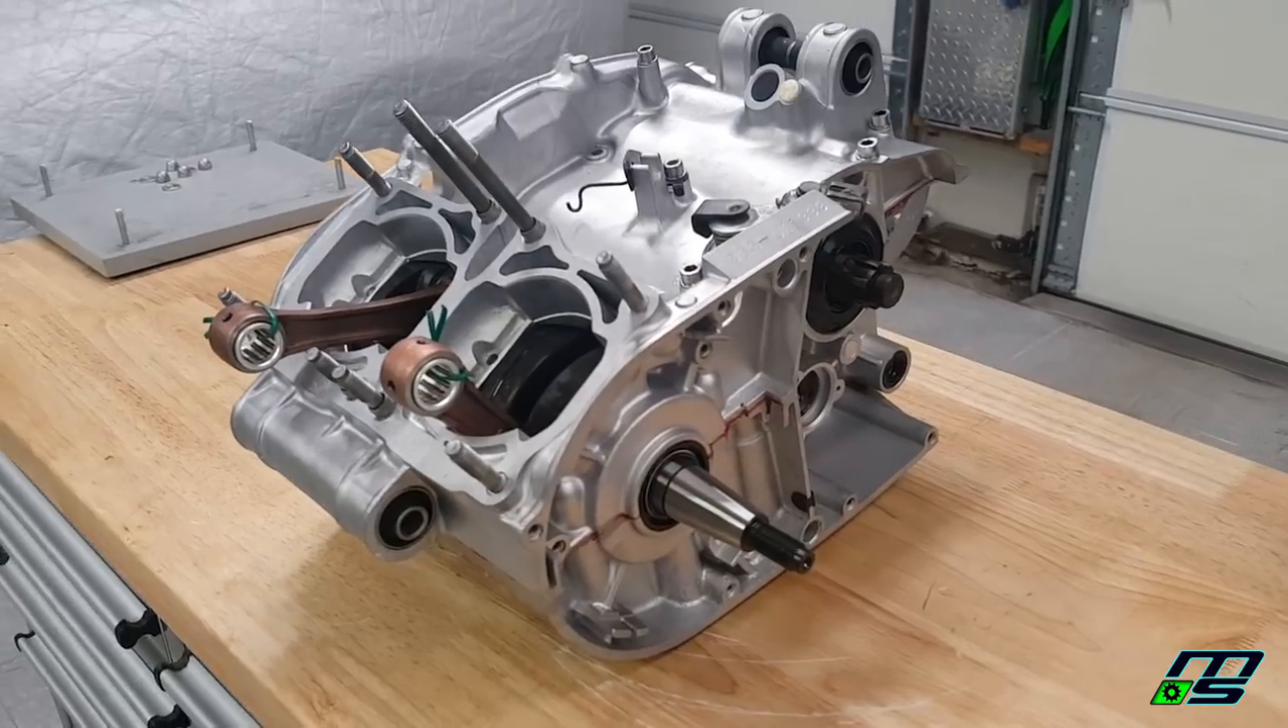I got my cases together.